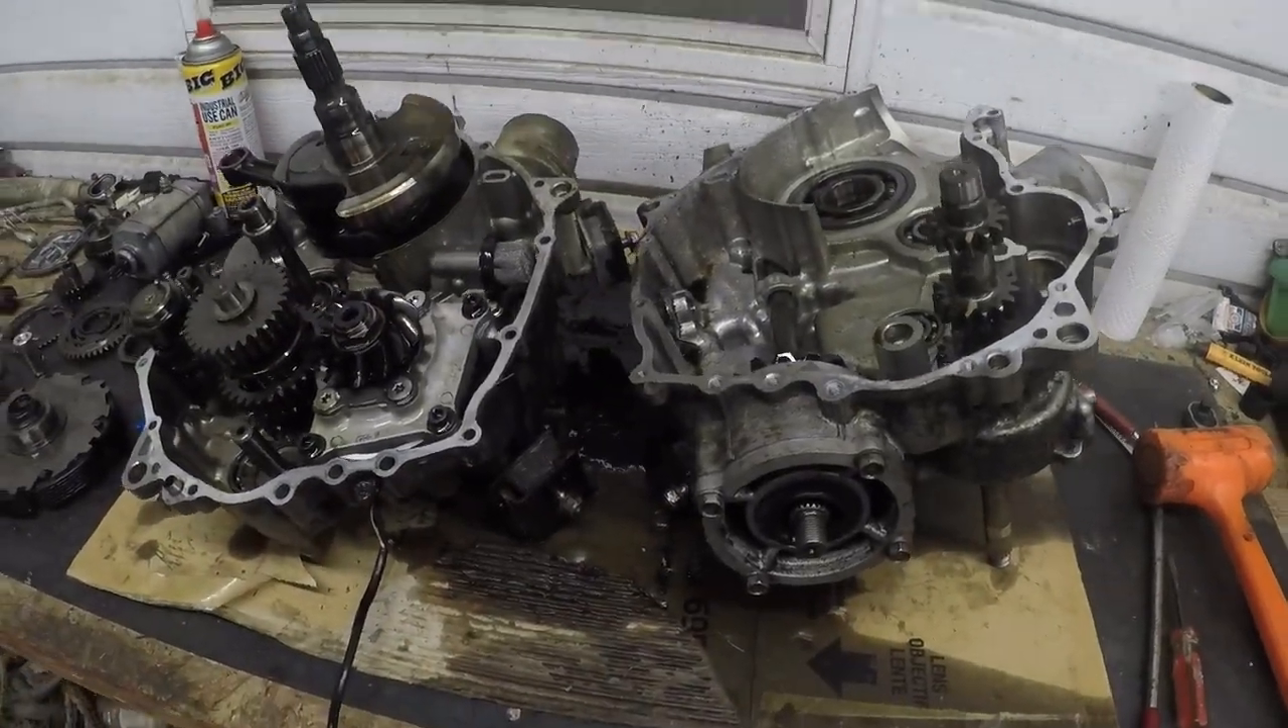We have officially got the engine split in two.